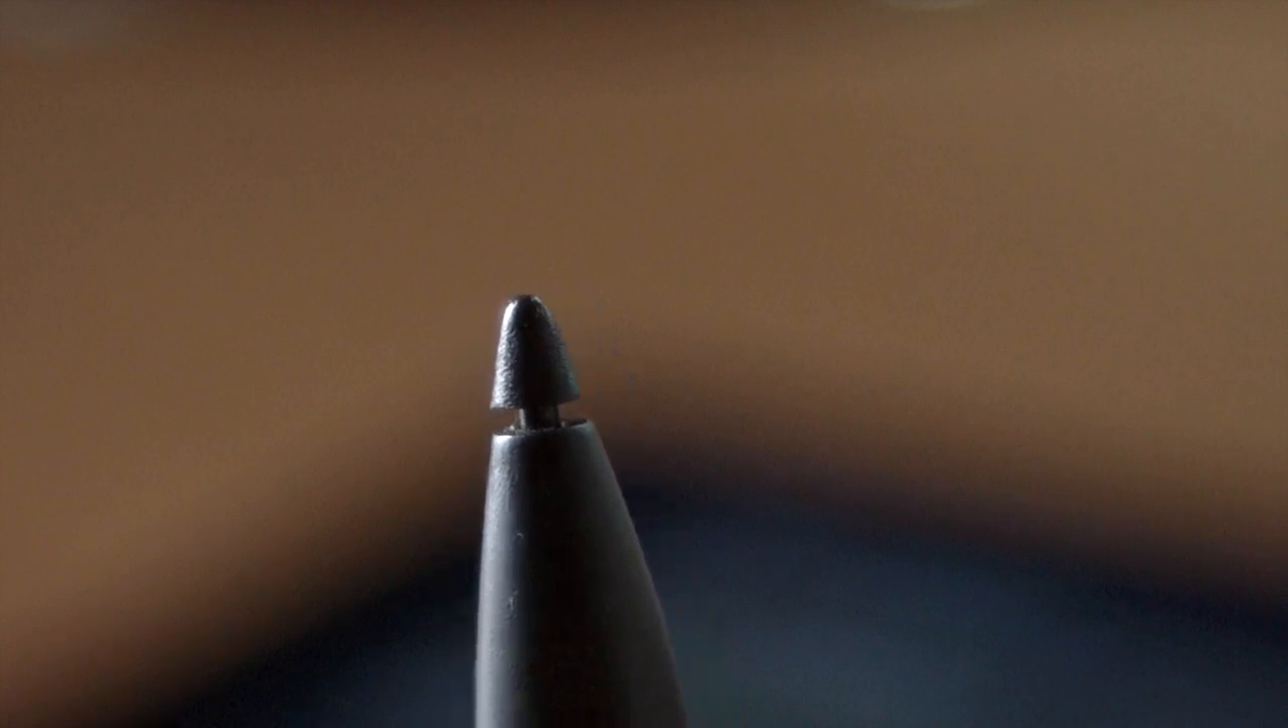Normally this pointer will be much closer to the actual pen not such a big gap.